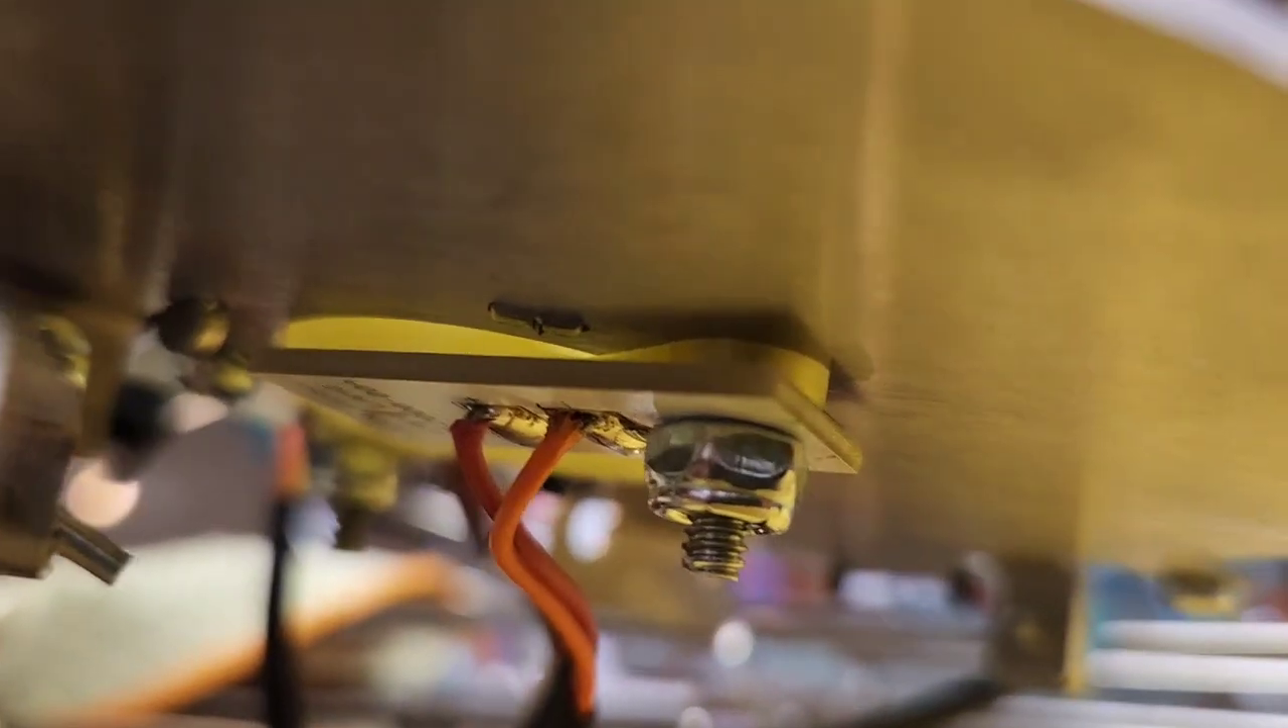Okay so we got the other nut back on but I just want to show you something real quick.